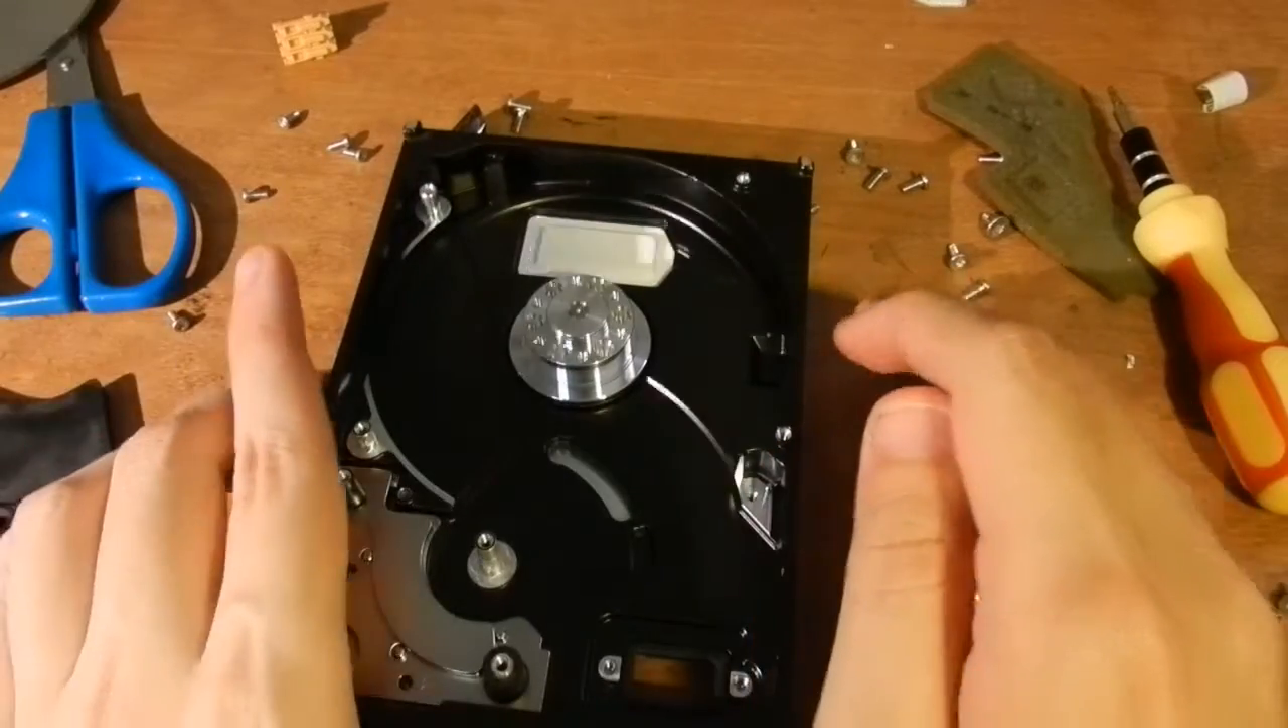So that's one, that's both of the platters actually out of there.